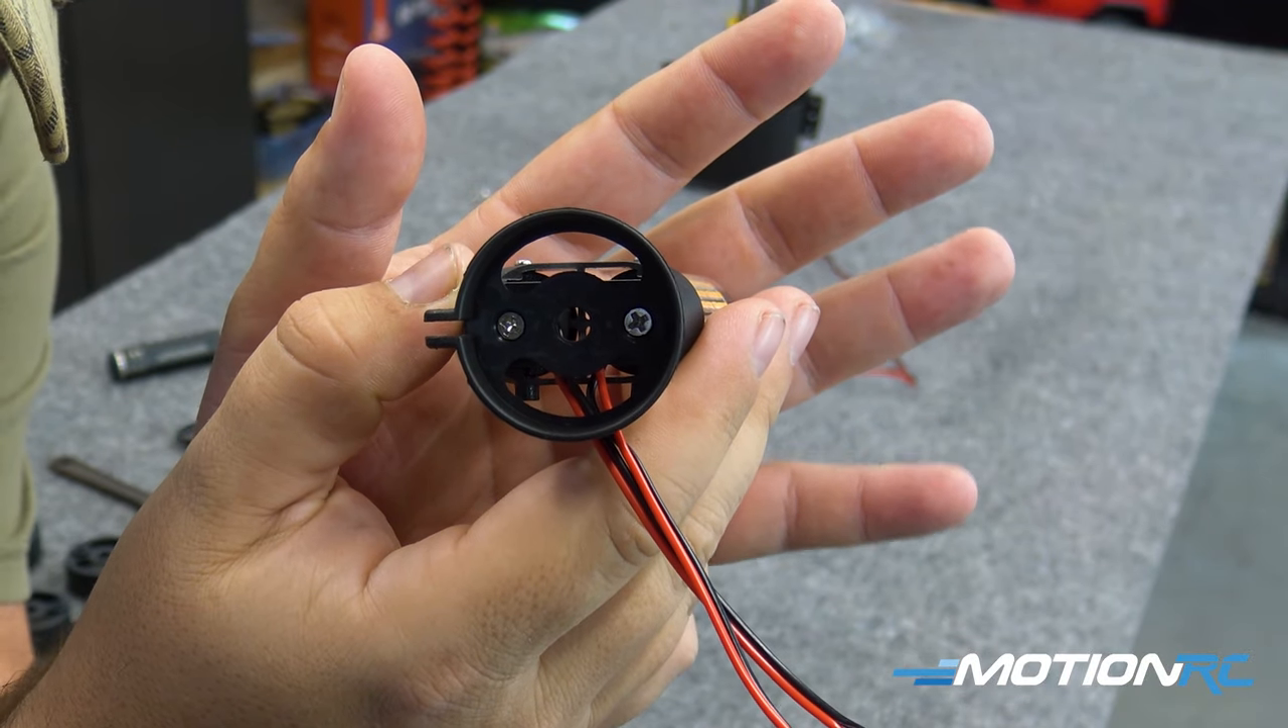Now you can see those two screws and my little plate attached to the afterburner.